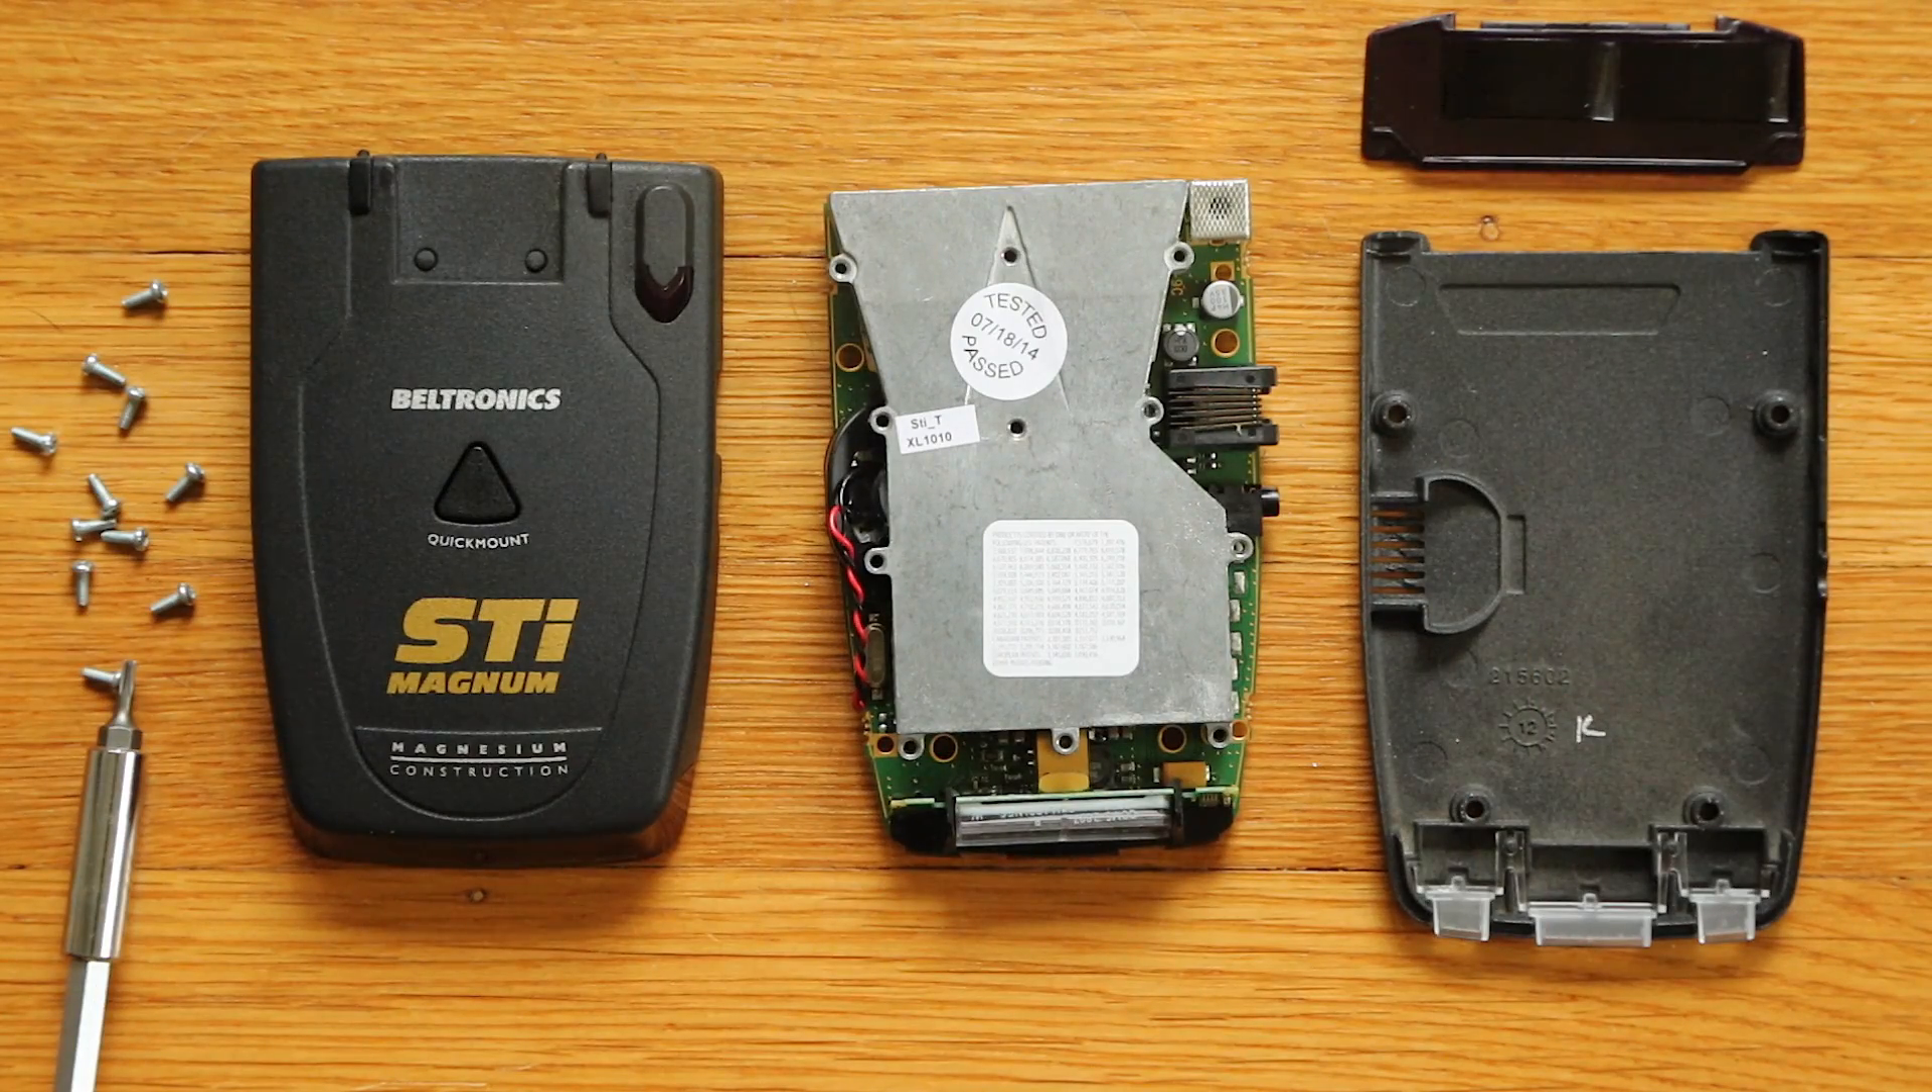We've got our case removed here.